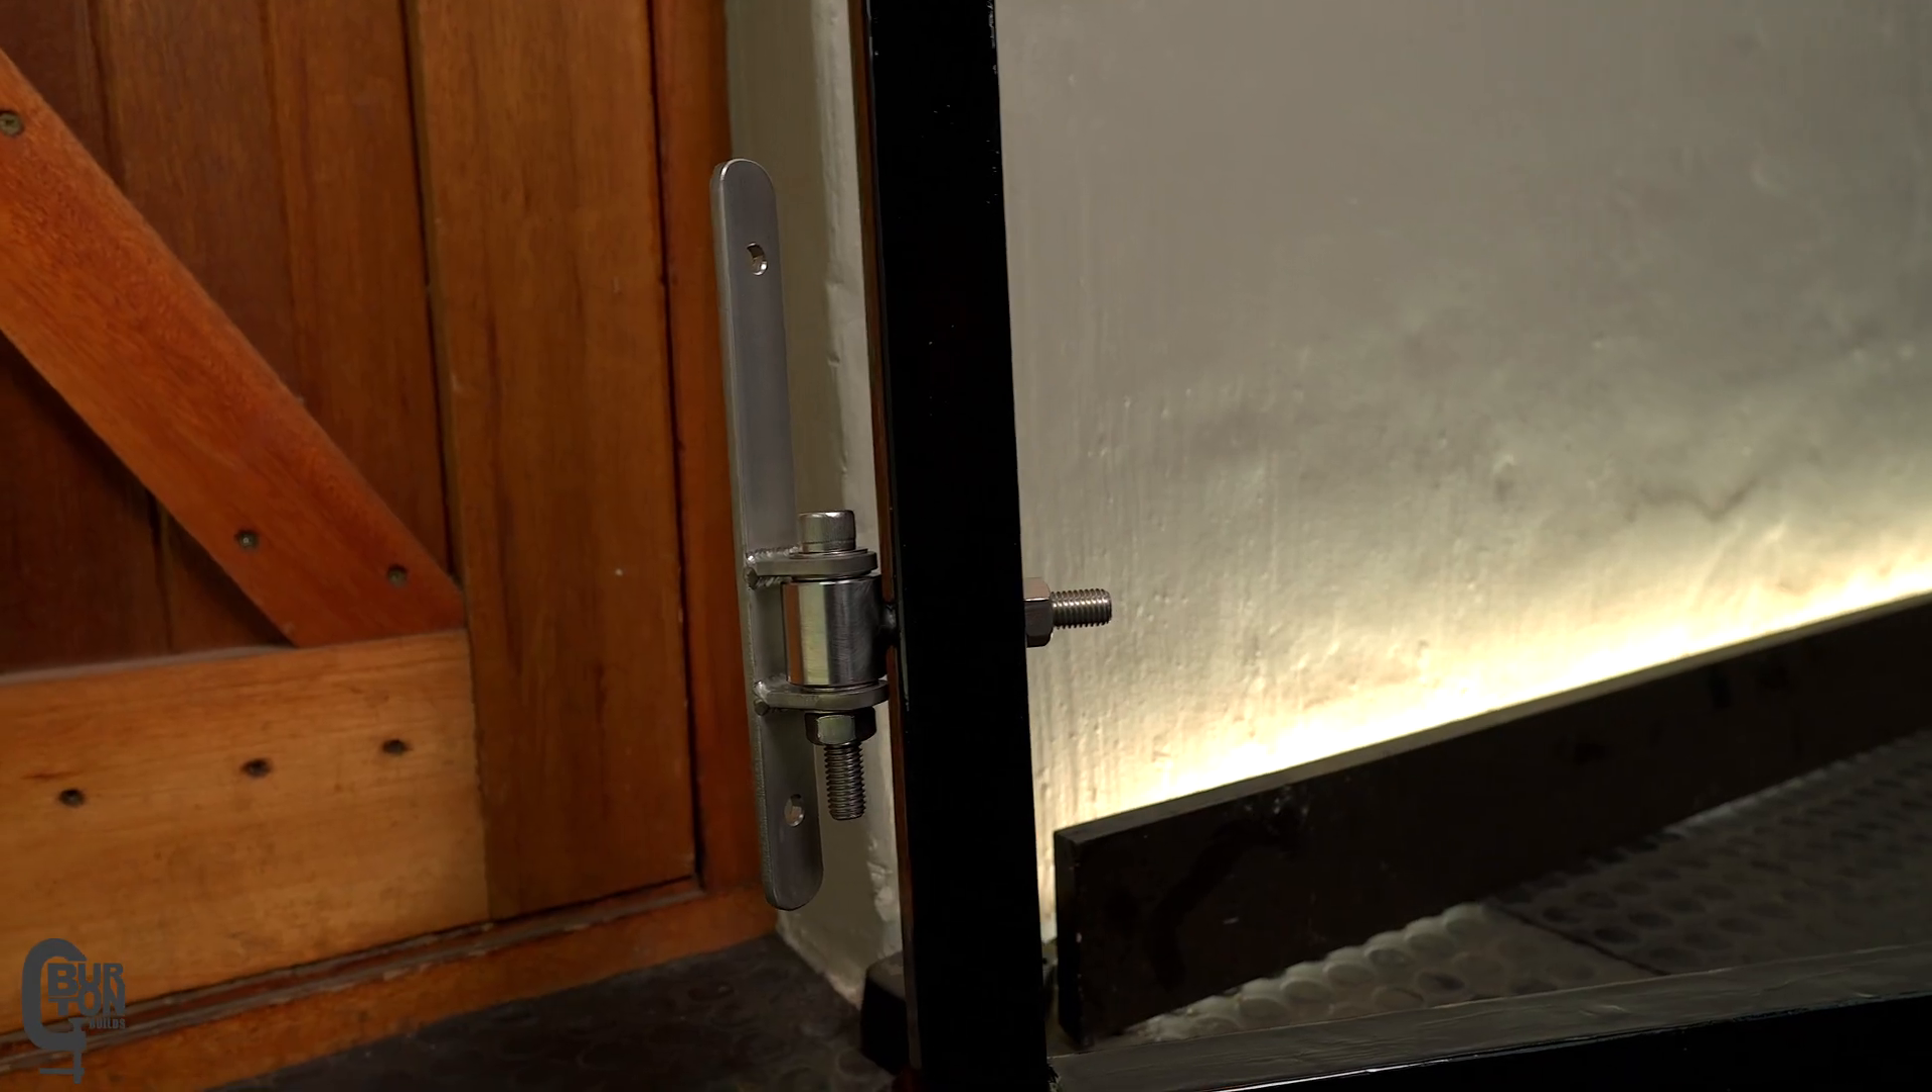Now of course we do still have to cut the bolts shorter put on washers nylocks etc but i think you guys get the point.